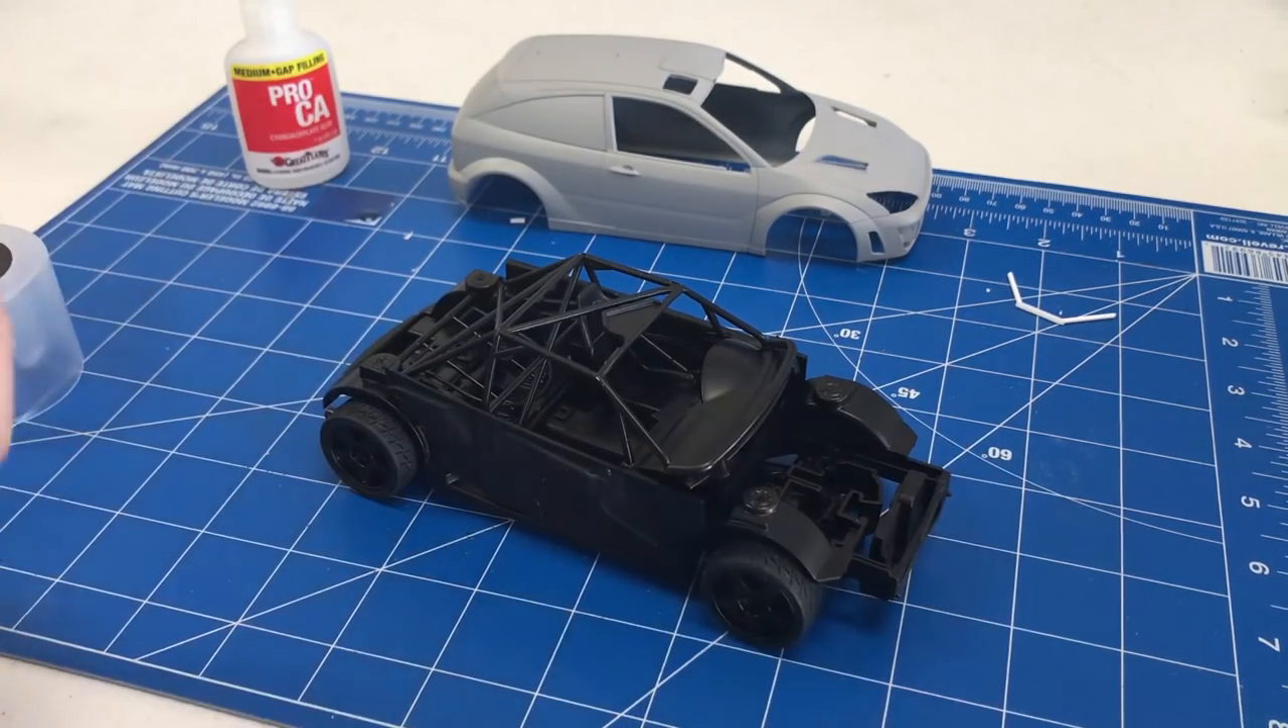We also just temporarily pop the rubber tires on to see how it is.